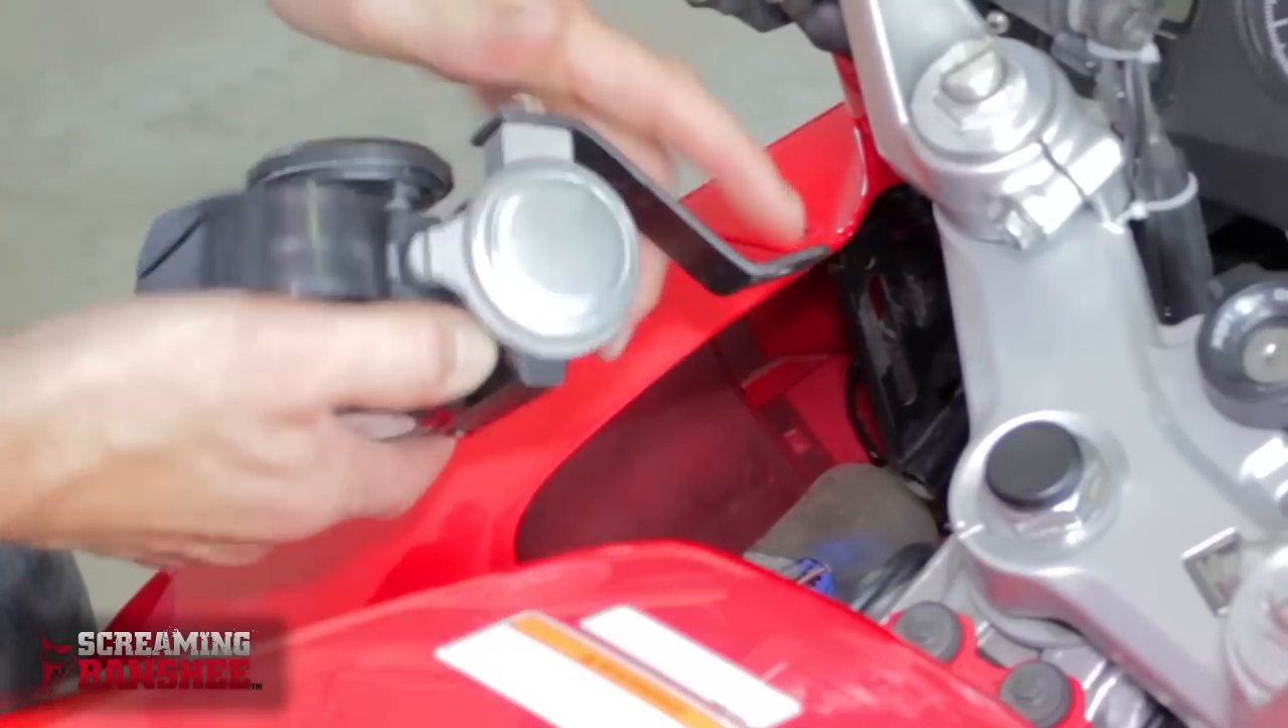So for this installation I've taken one of our brackets and I've bent it slightly so it can sit in here. So here's the horn attached to the modified bracket.